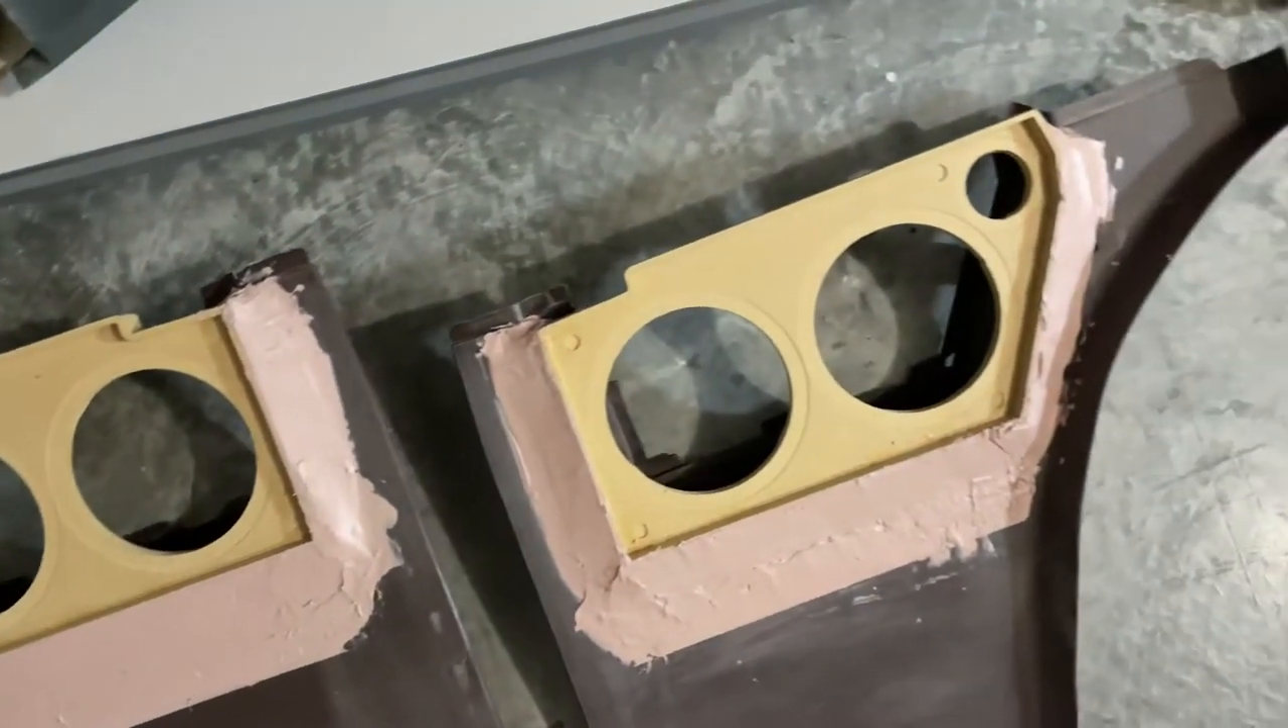These quarter panels i went ahead and put some uh bondo glass on them to hold them tight.